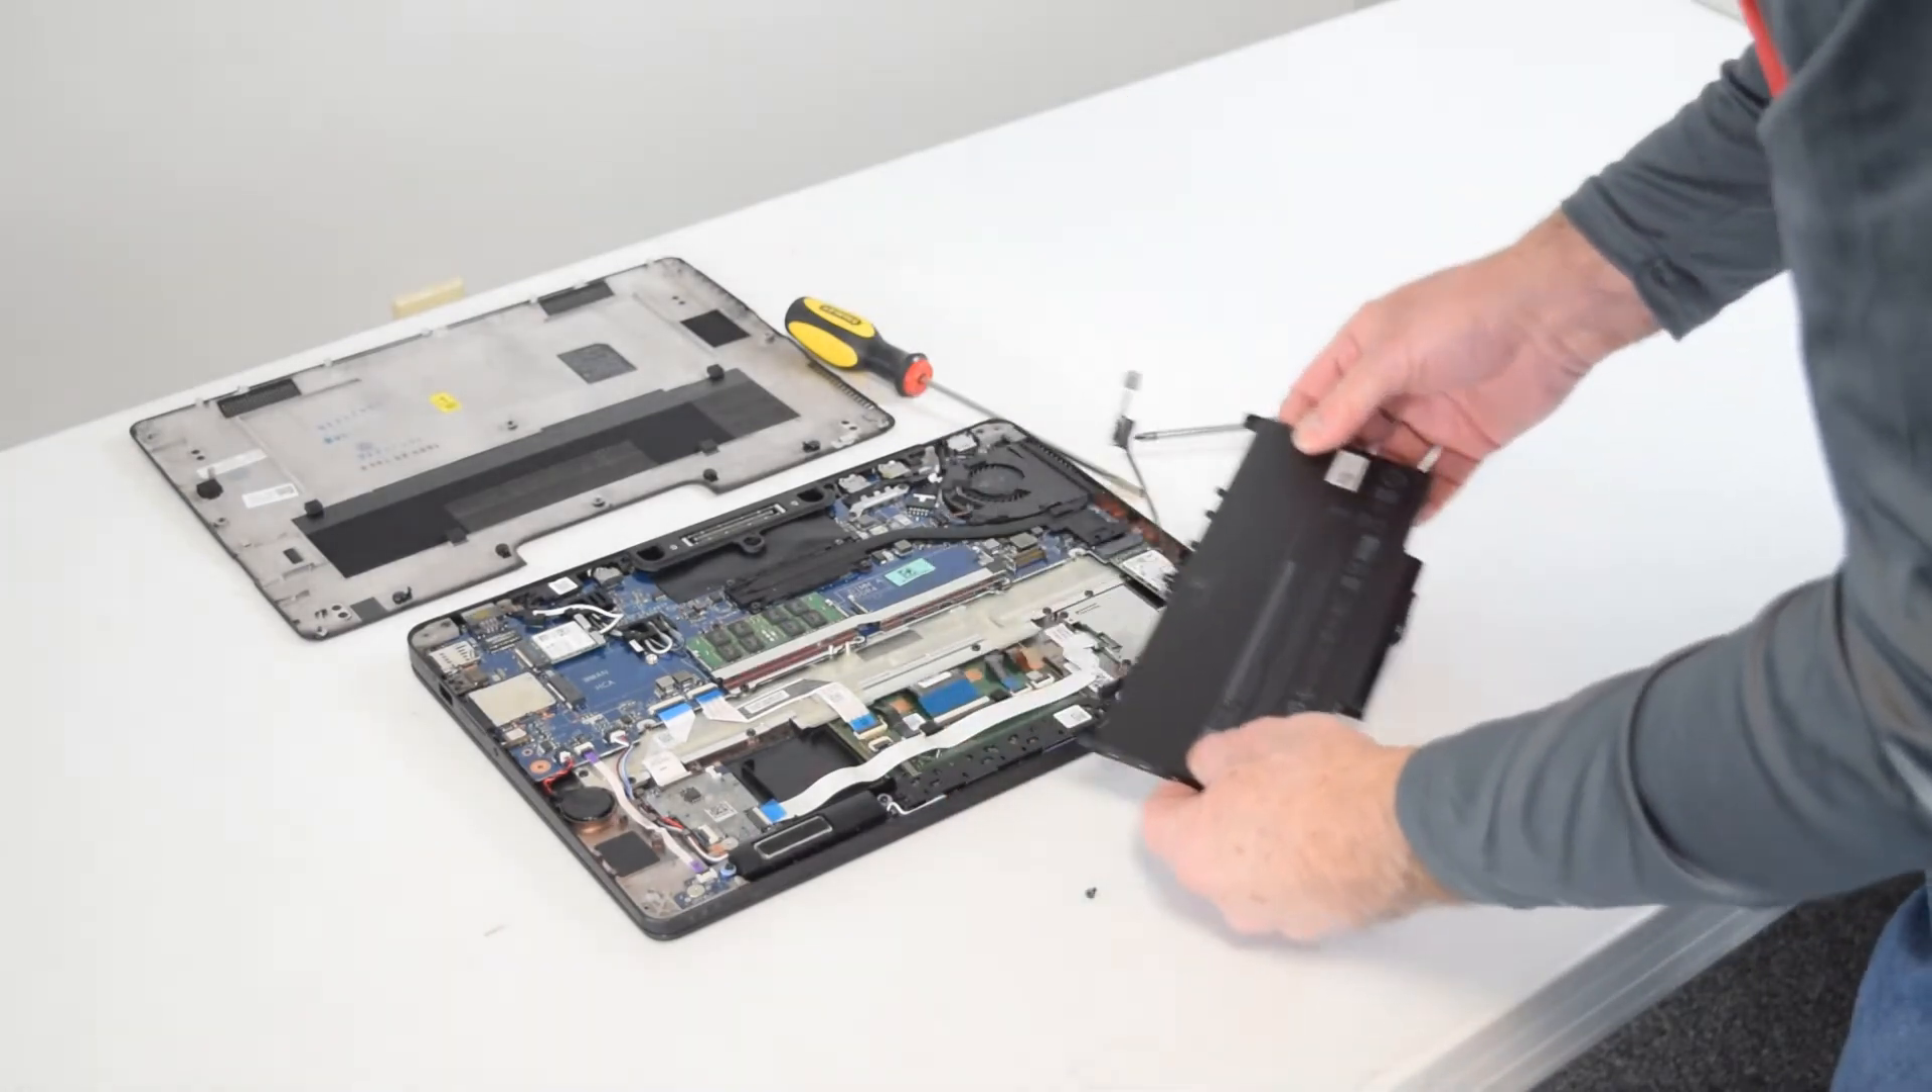Okay you got the battery out.